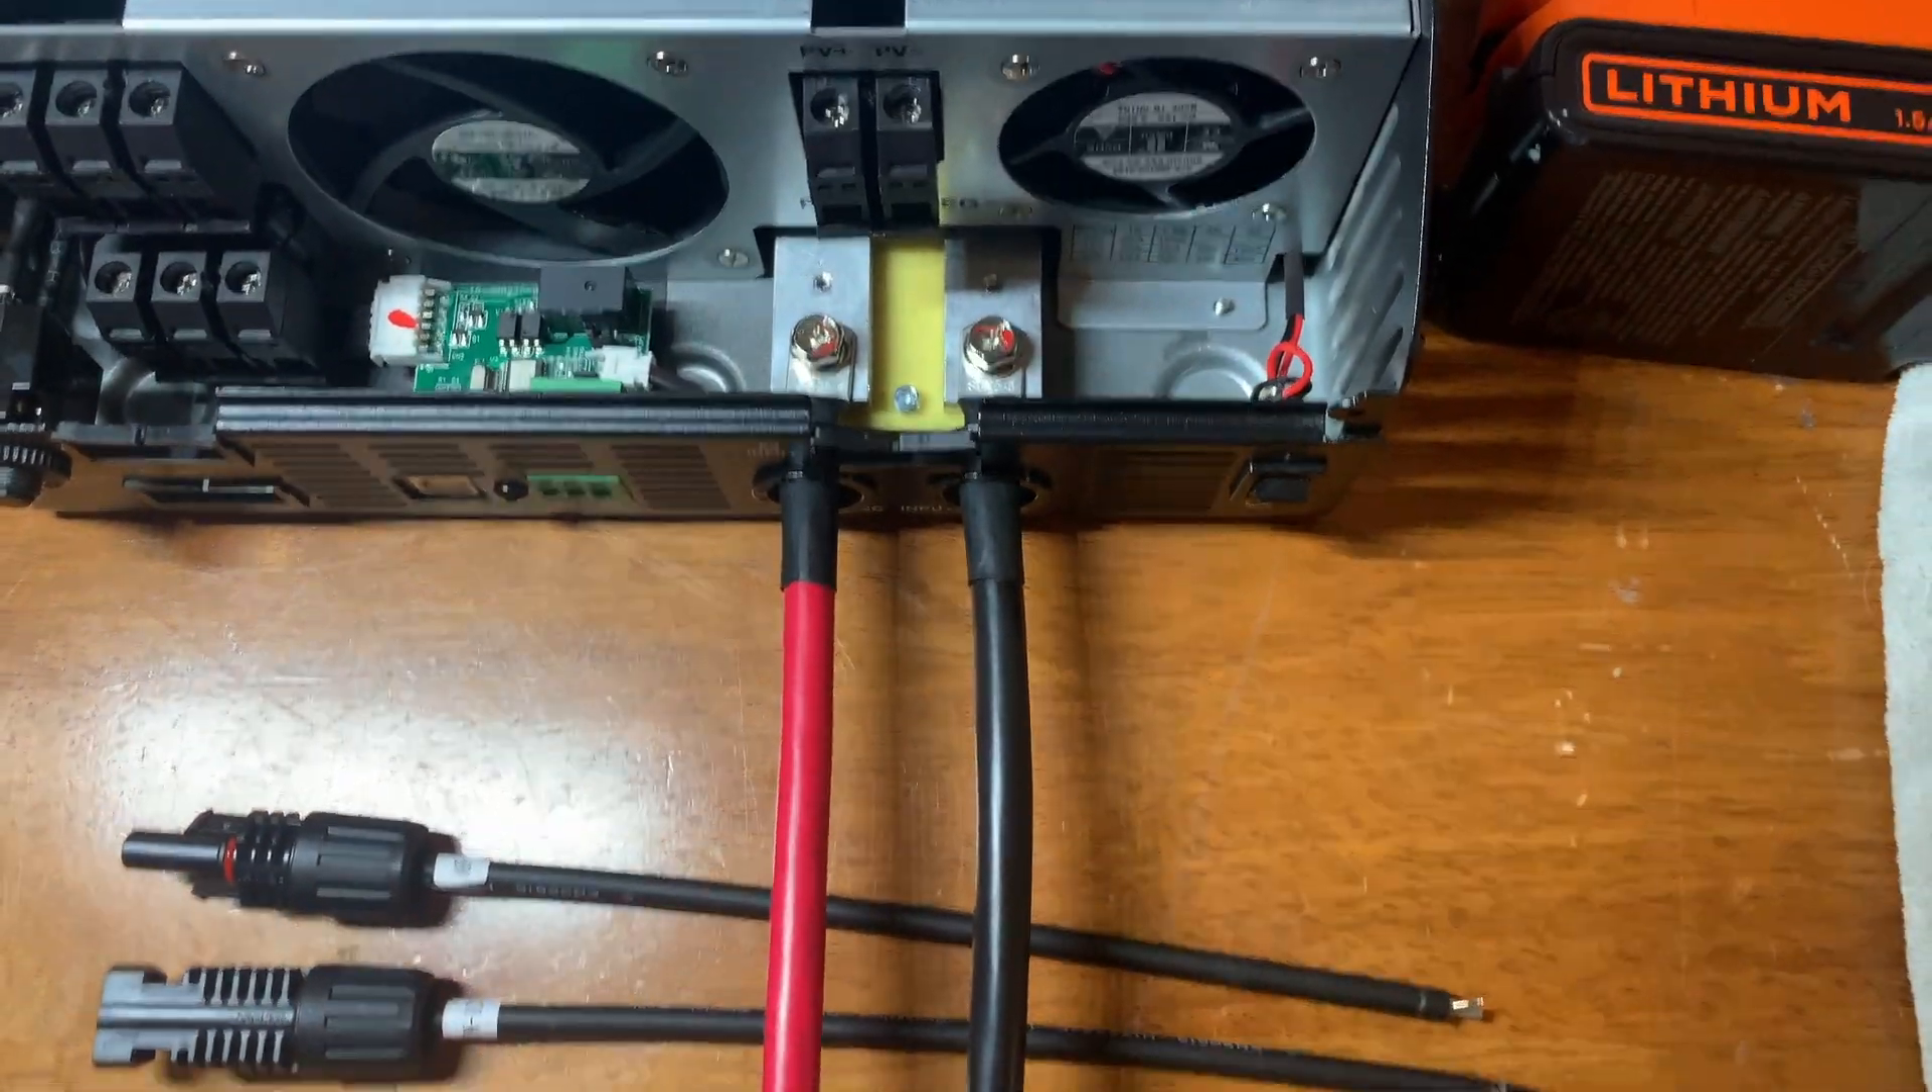Okay, I've got the battery terminal cables connected.